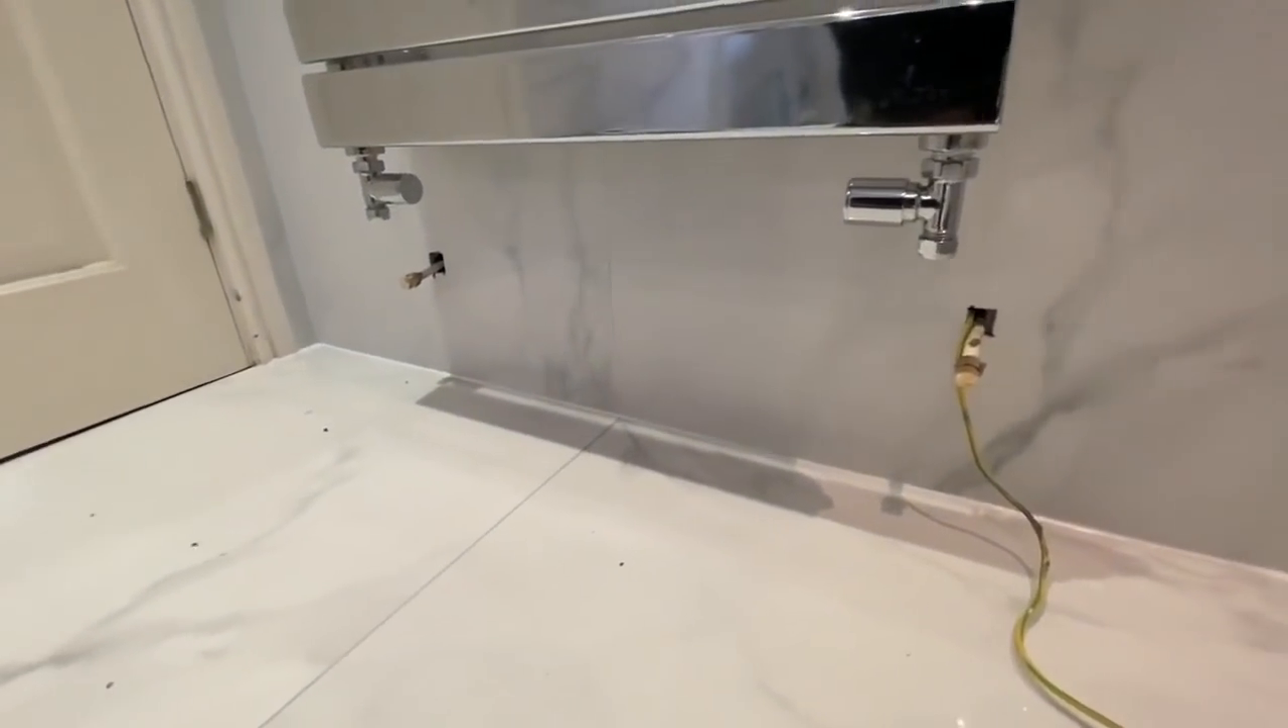We also got a new designer radiator which again needs to be connected you can see the pipes coming out of the wall here we need to connect that up.